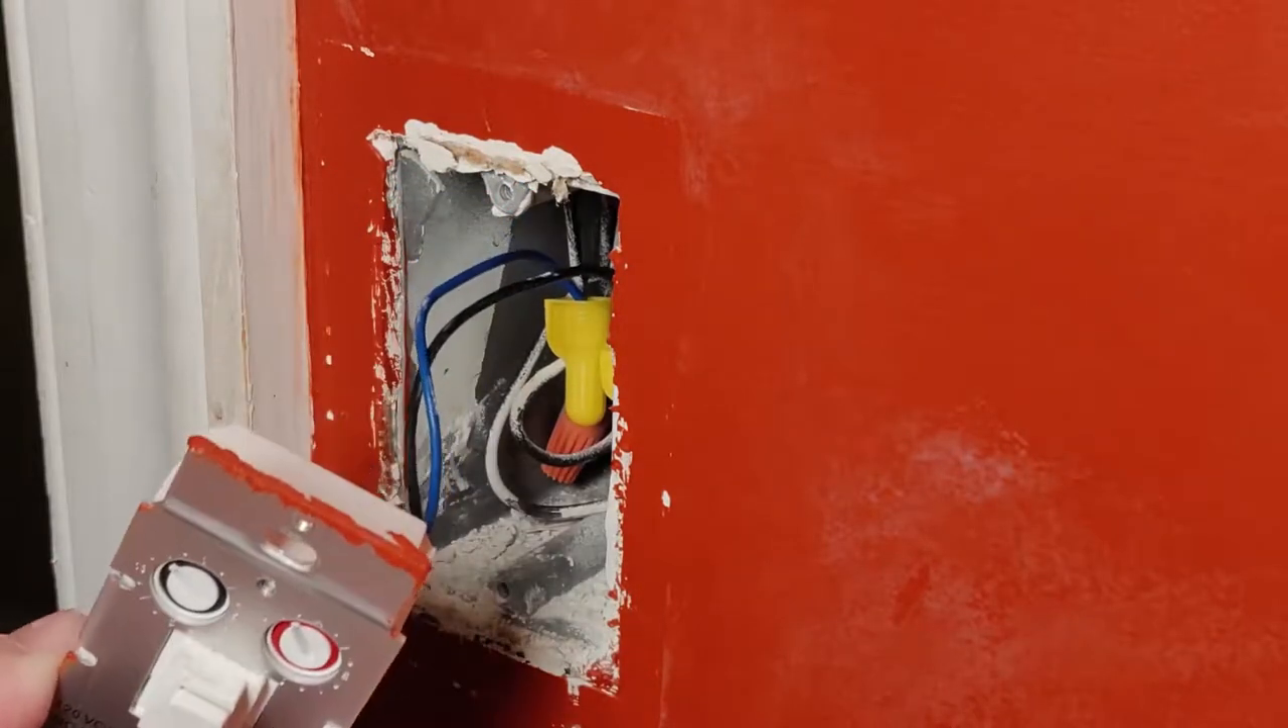But what I've done here is basically, I've just taken out the old X10 wall switch, just unscrewed it, and pulled it out here.